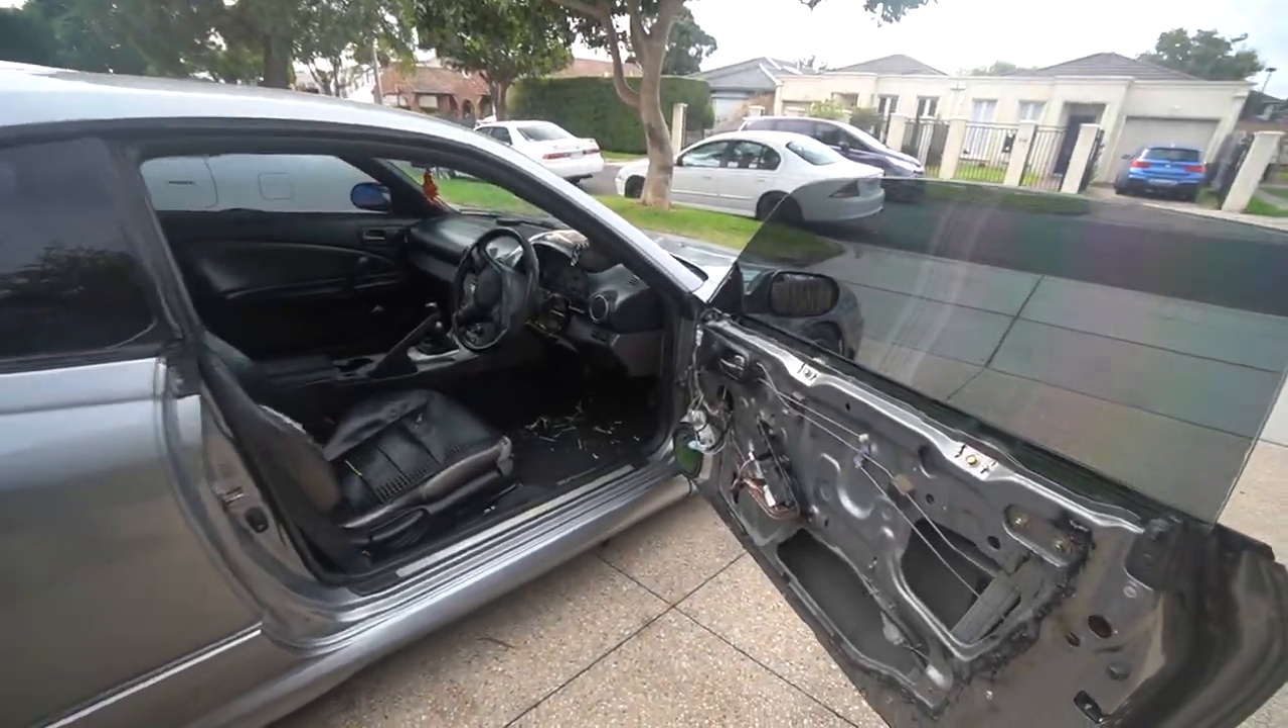We still need to put the door cards on and everything.